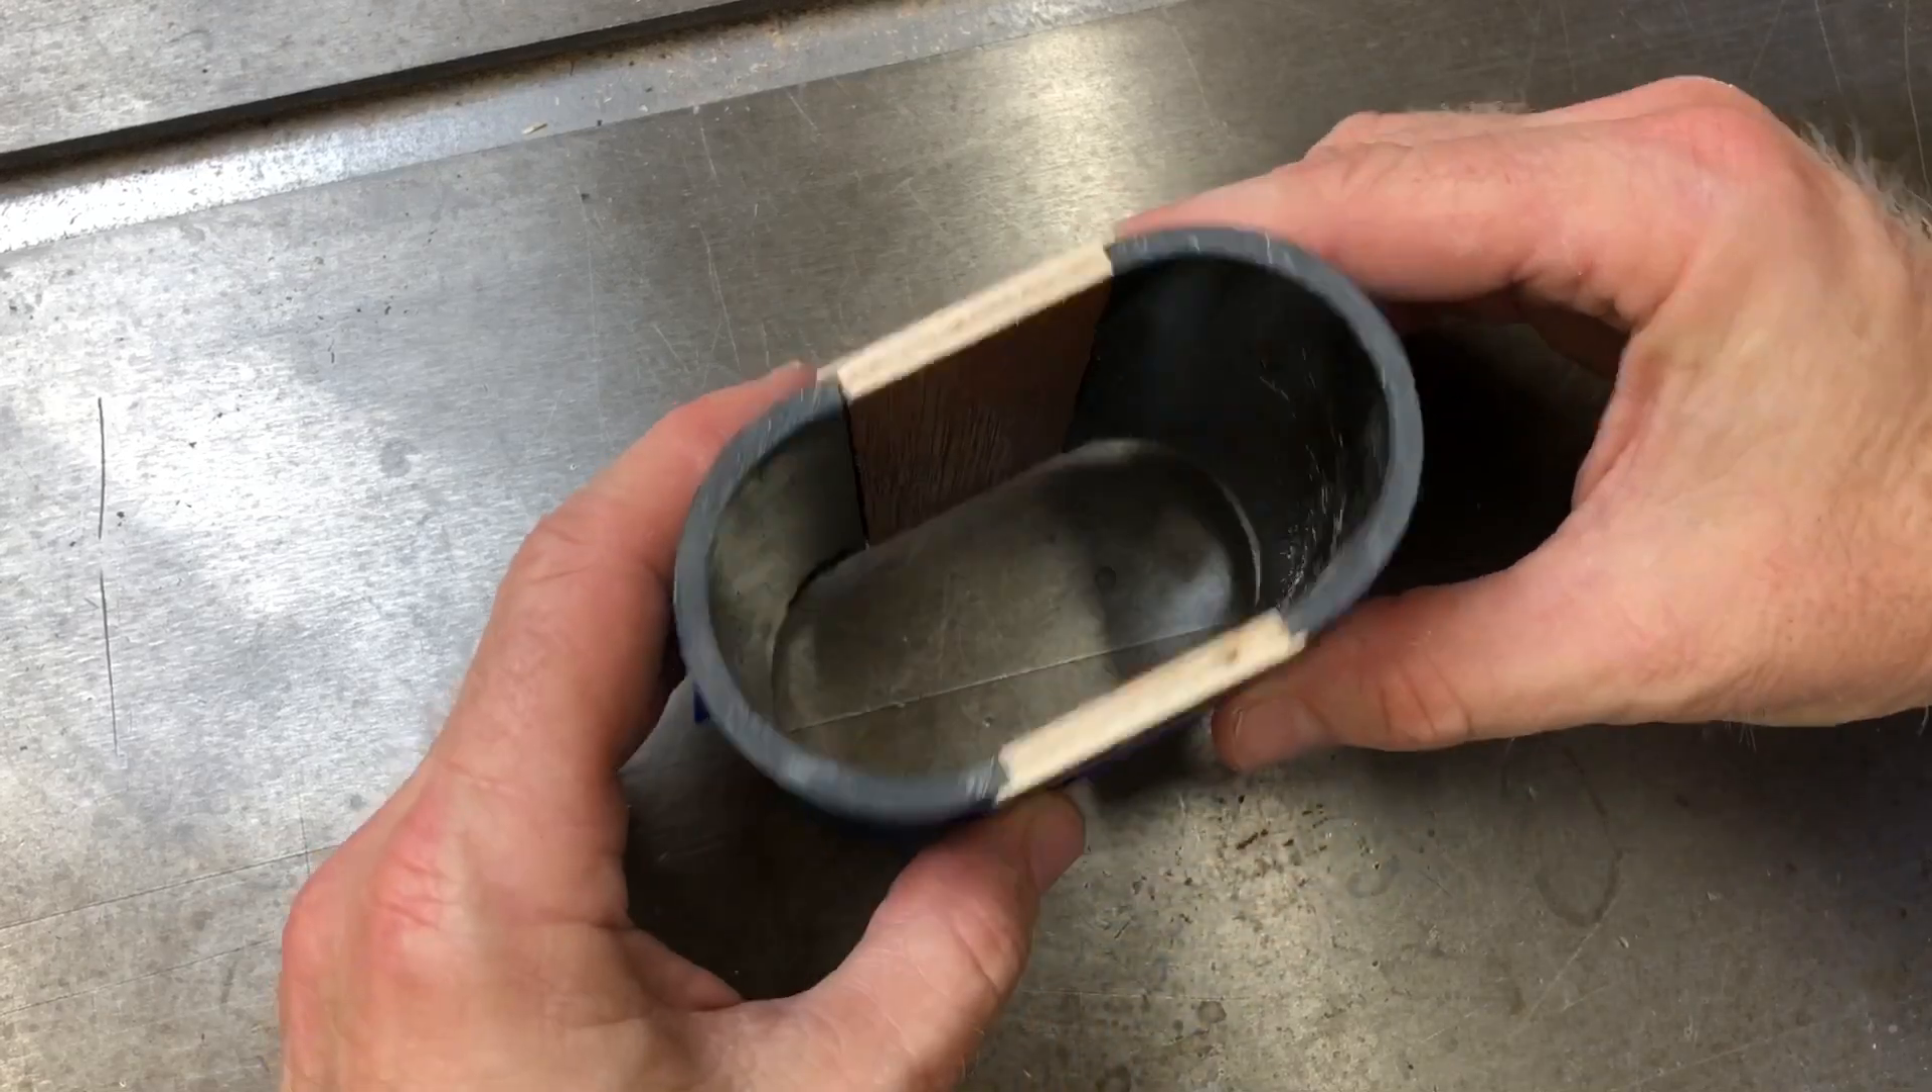Here you can see how the plywood parts fit together really well with the plastic pipe.